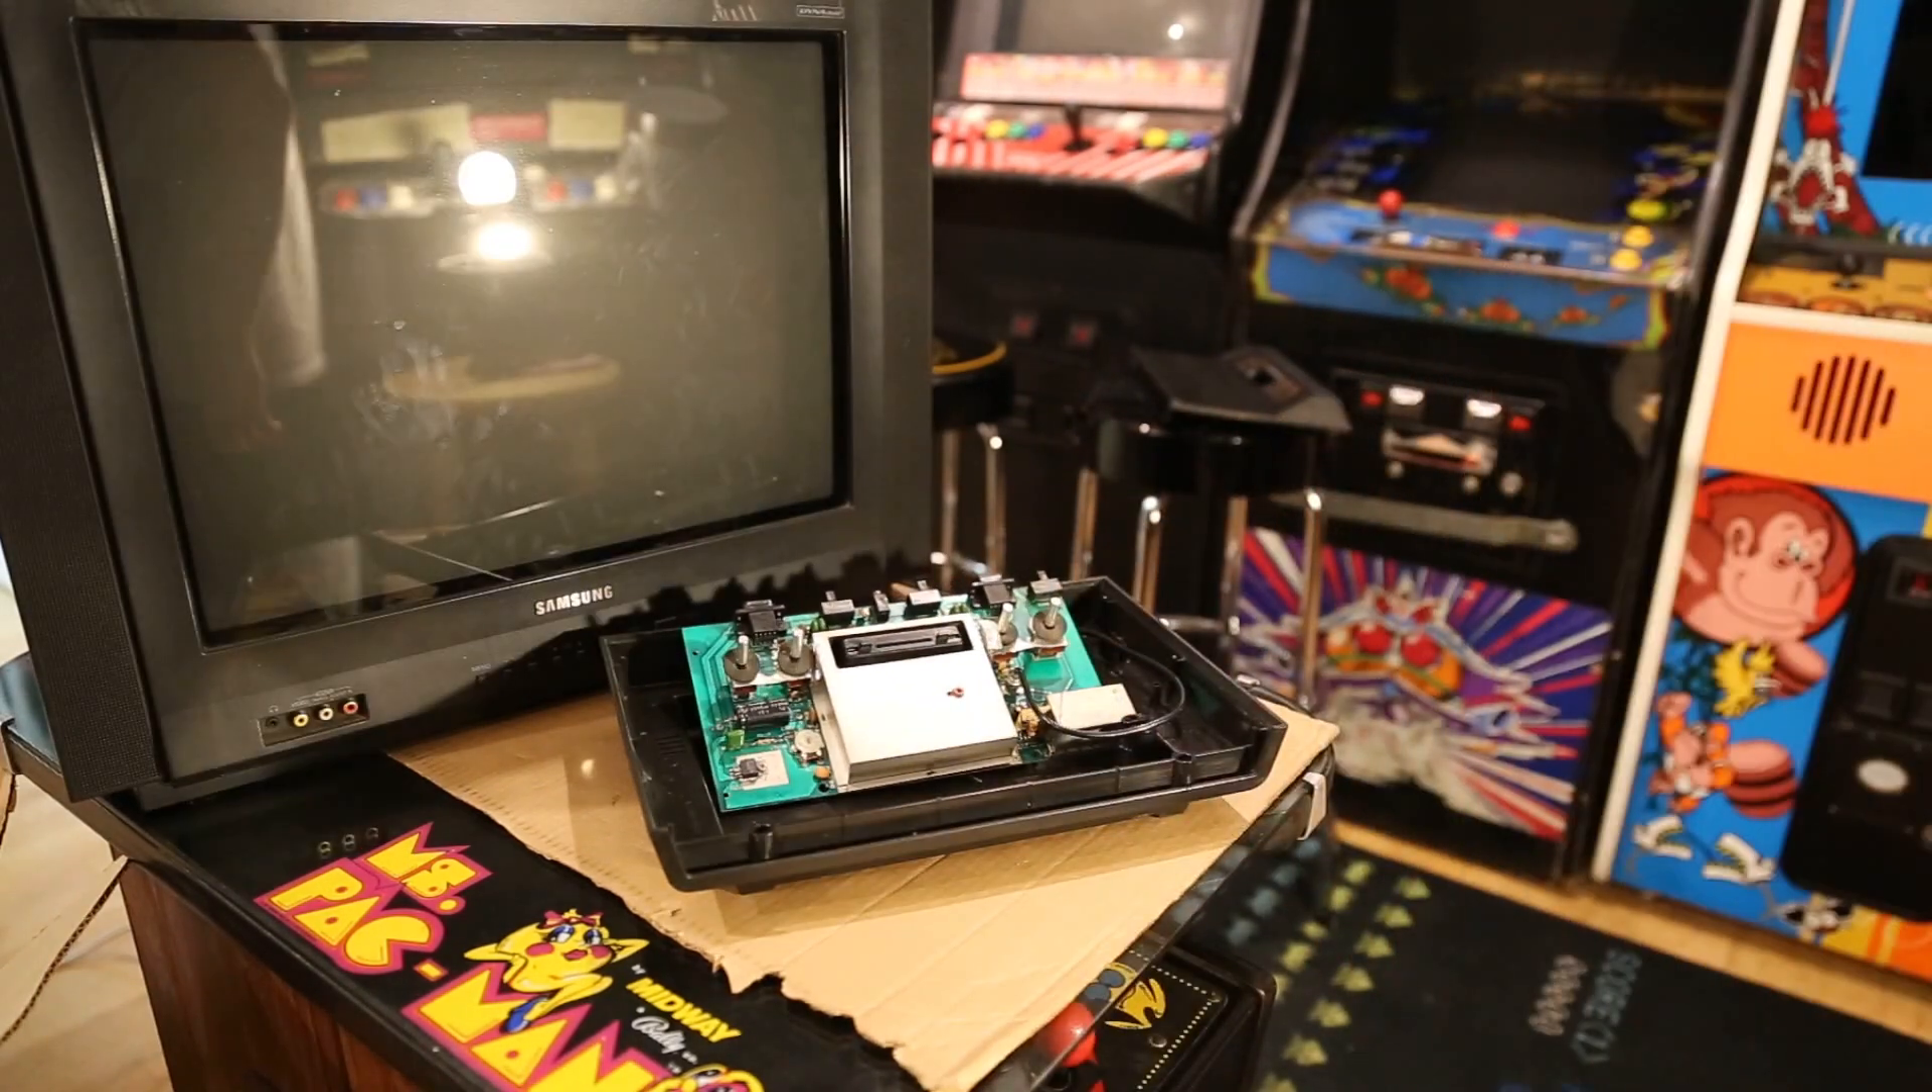Okay so went ahead and took the face off.